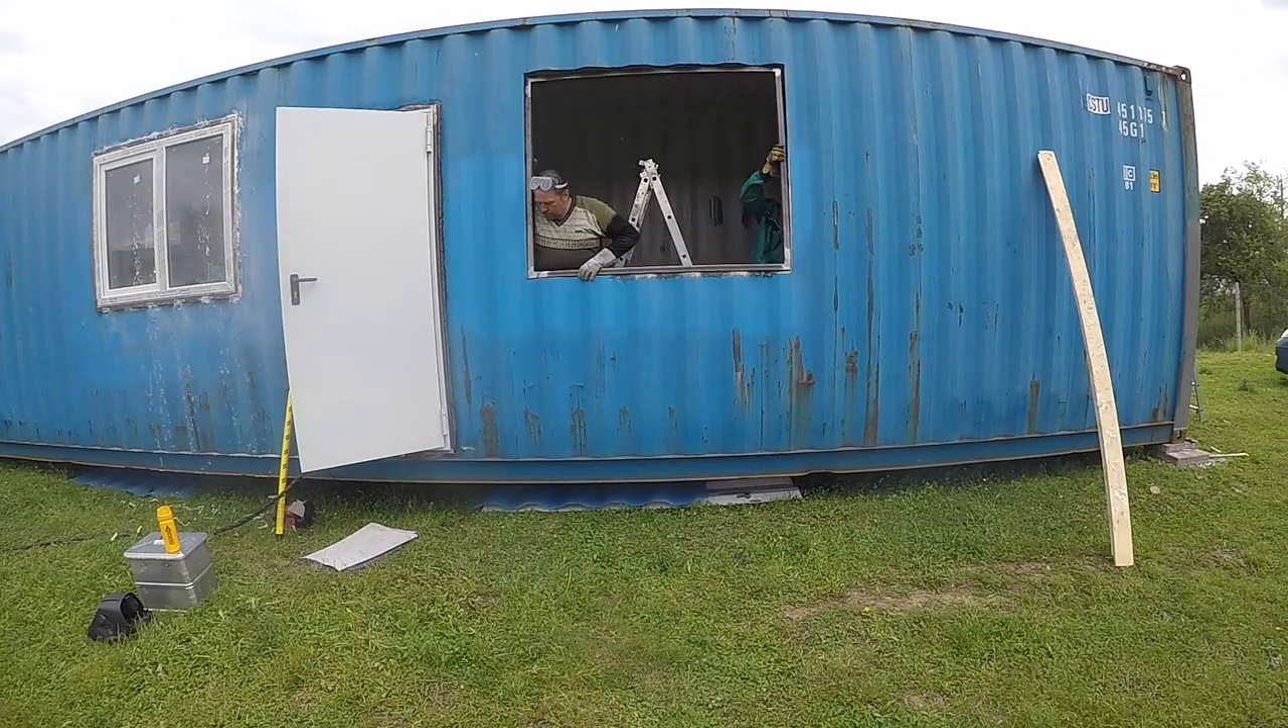As you can notice, we already have a window and a door installed.